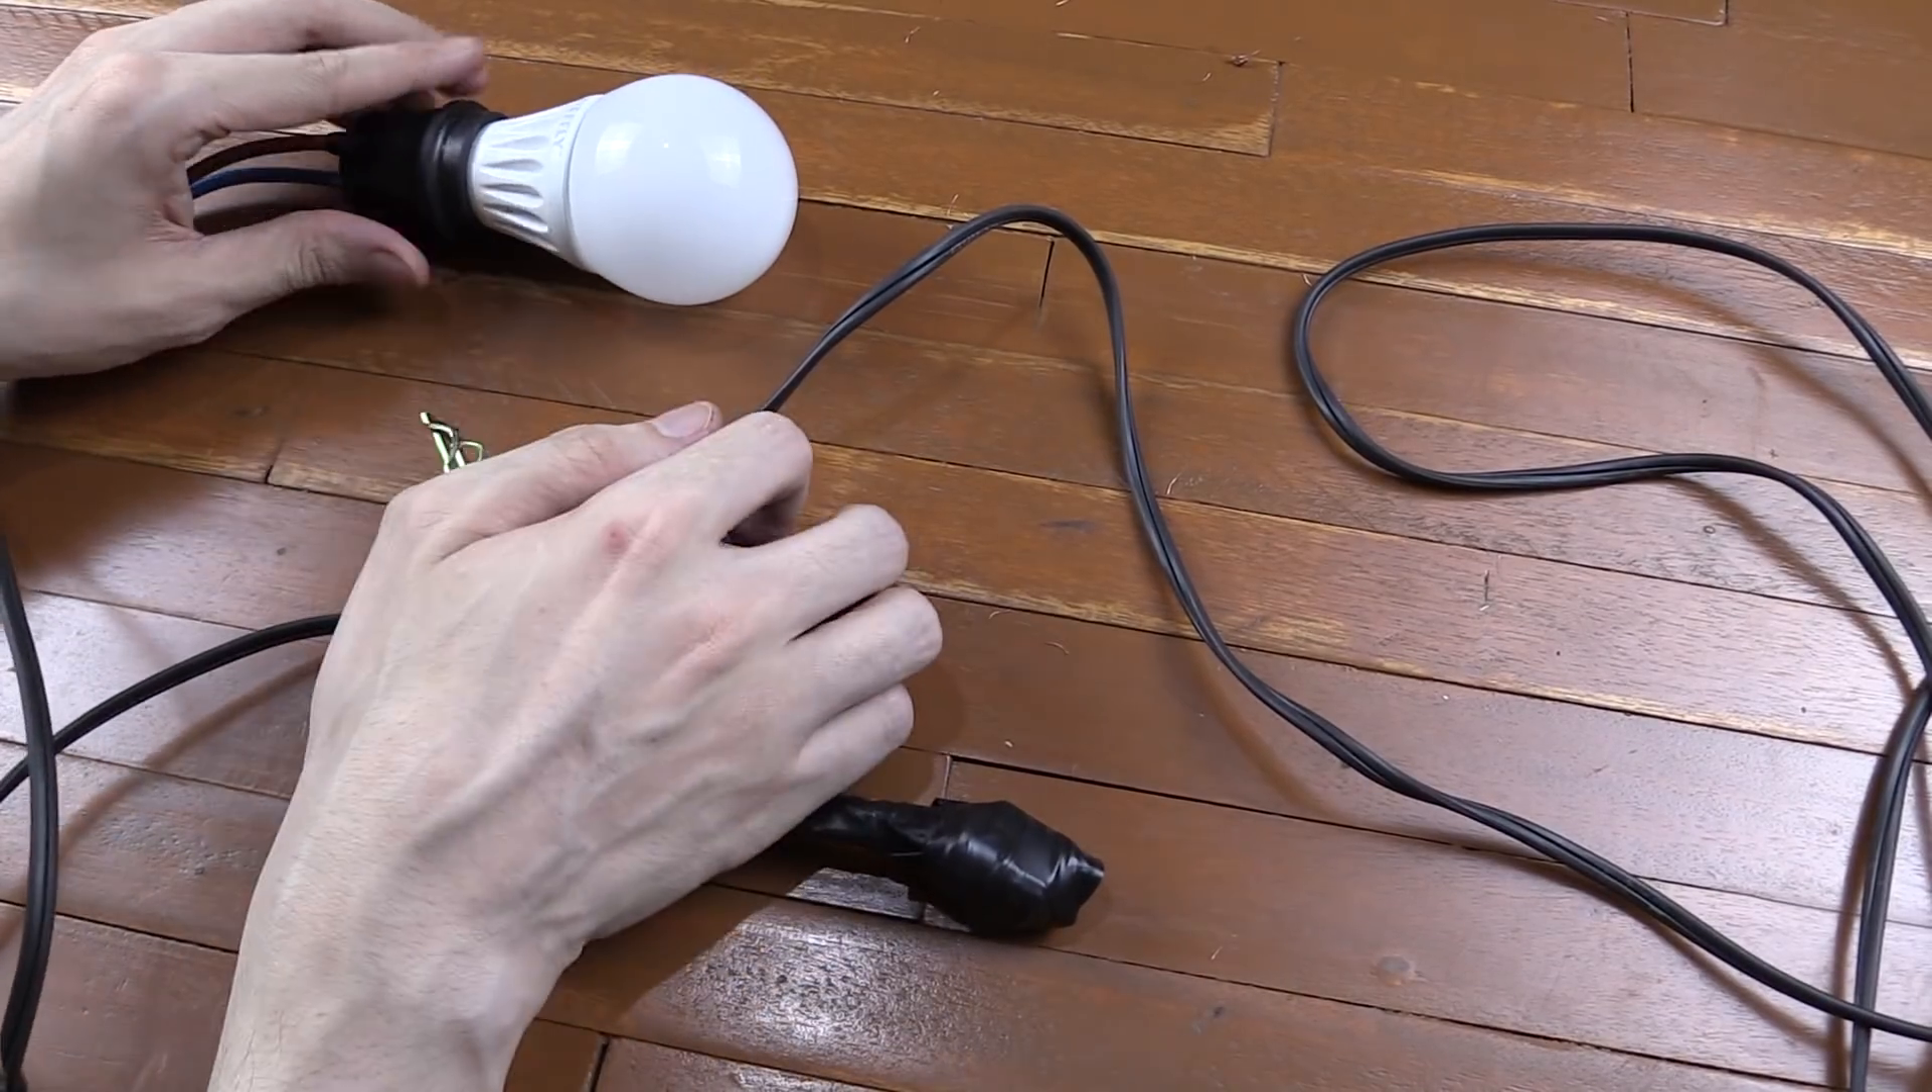And I put a Firefly 7-watt LED bulb in.